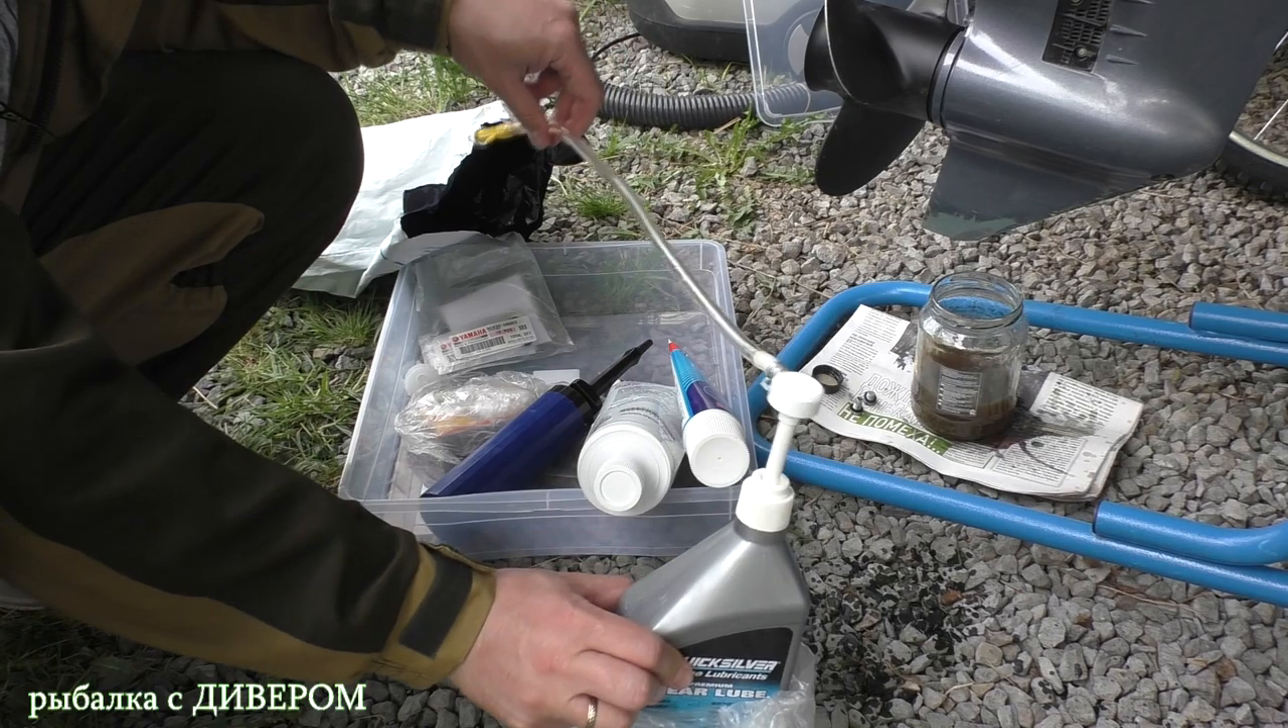Так, вот мы накрутили, значит, наш насосик.